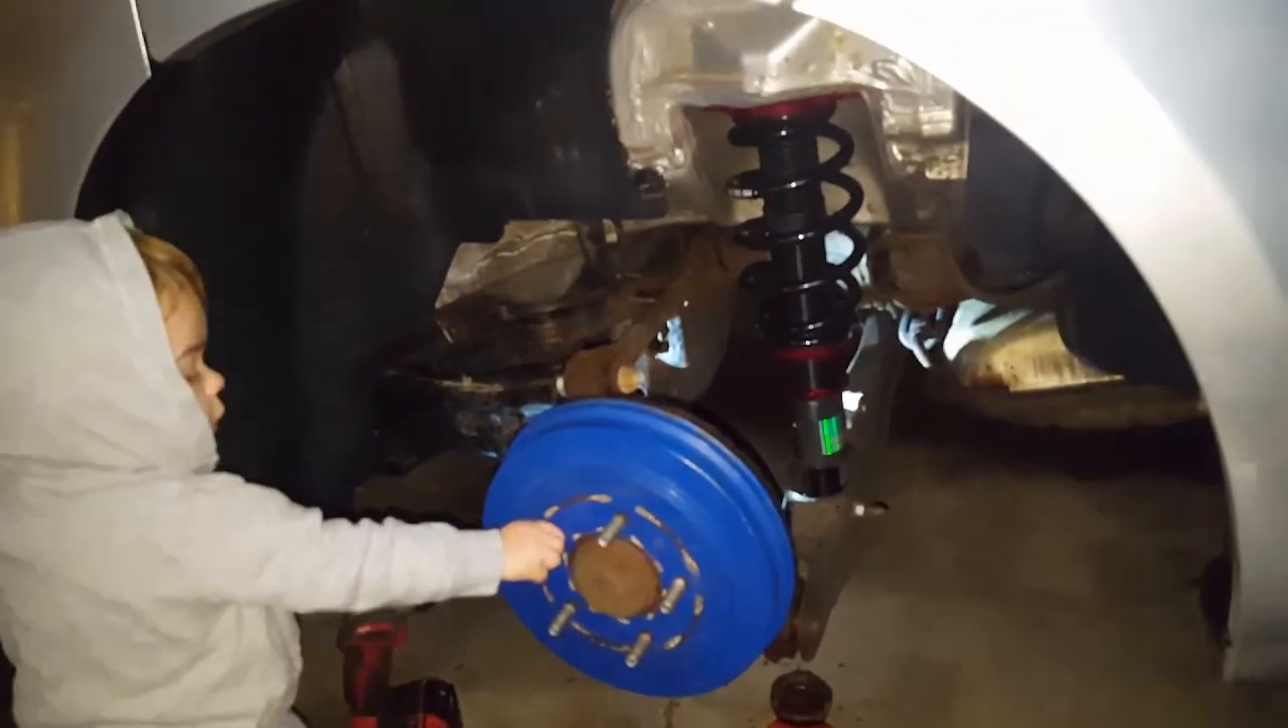Alright, so all that I have to do left is put the last tire on and then take her for an alignment.